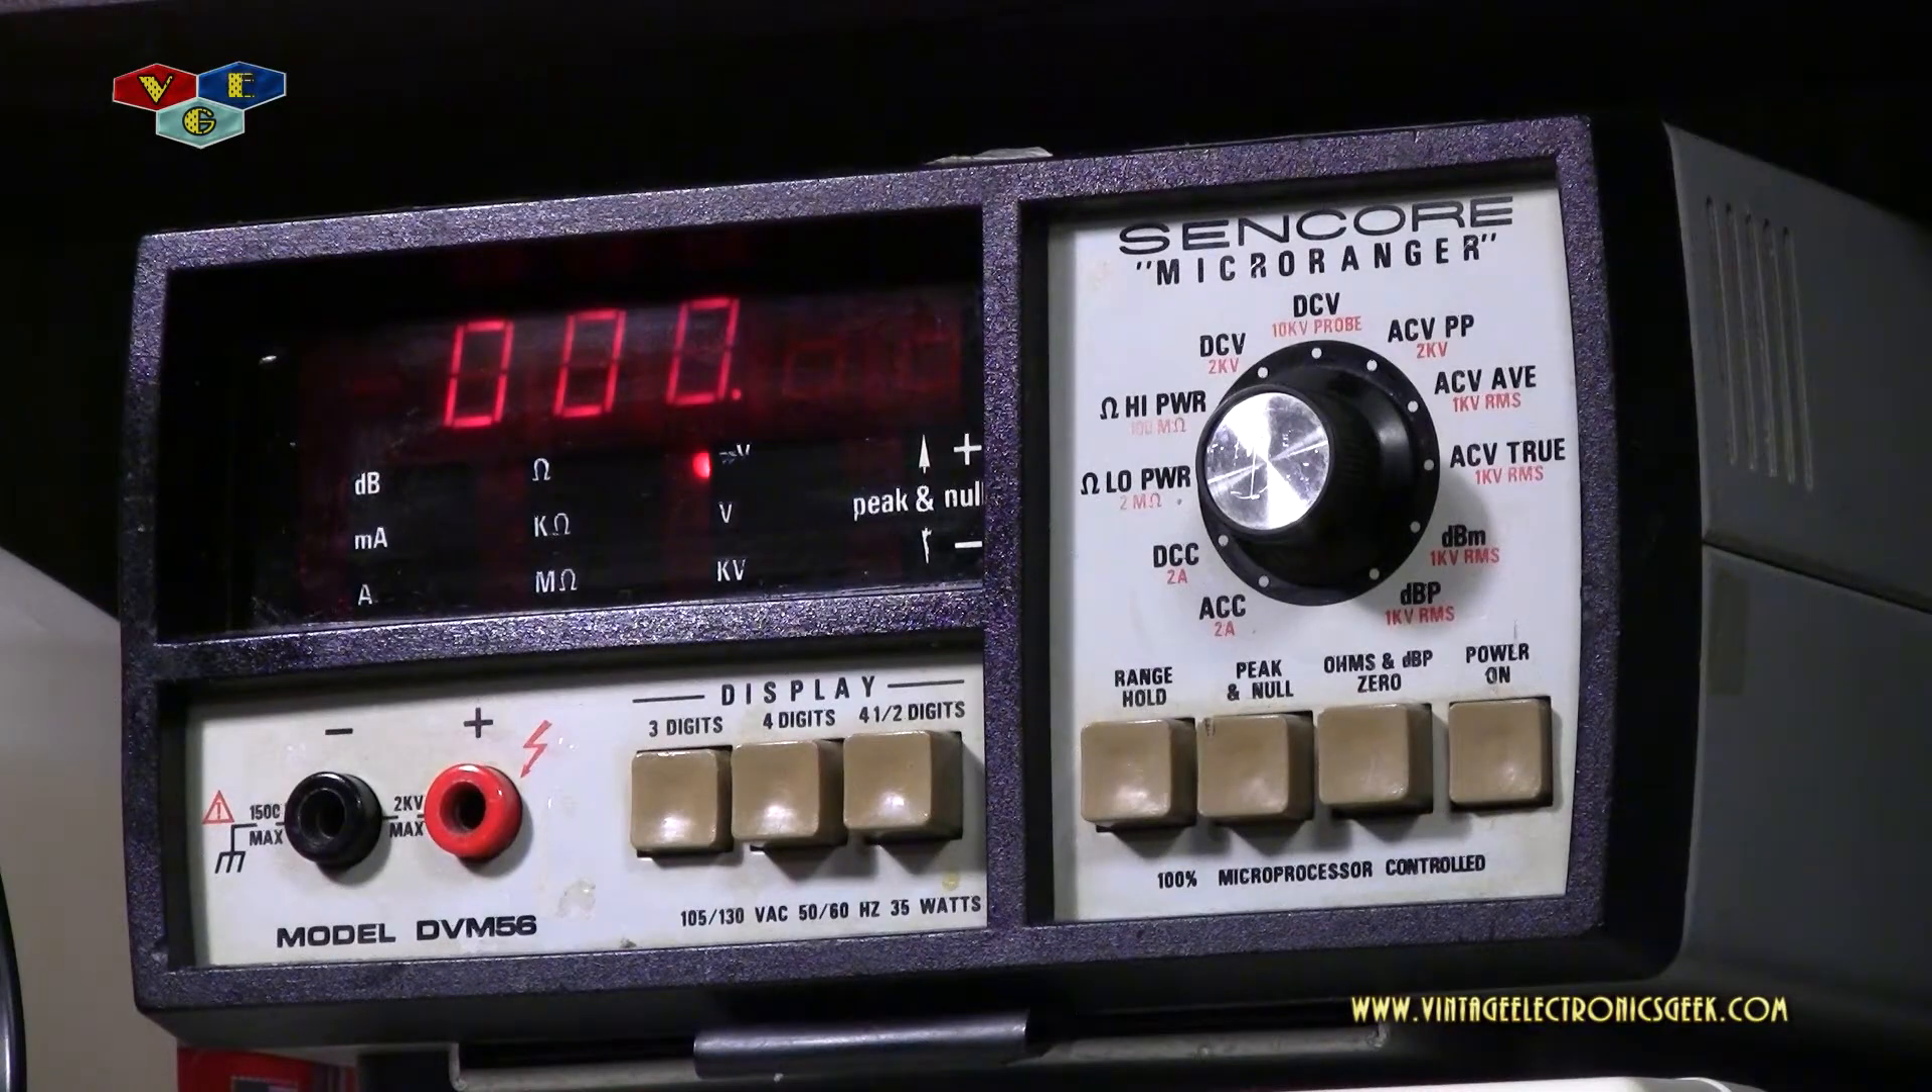Got the meter all assembled, put back into place.